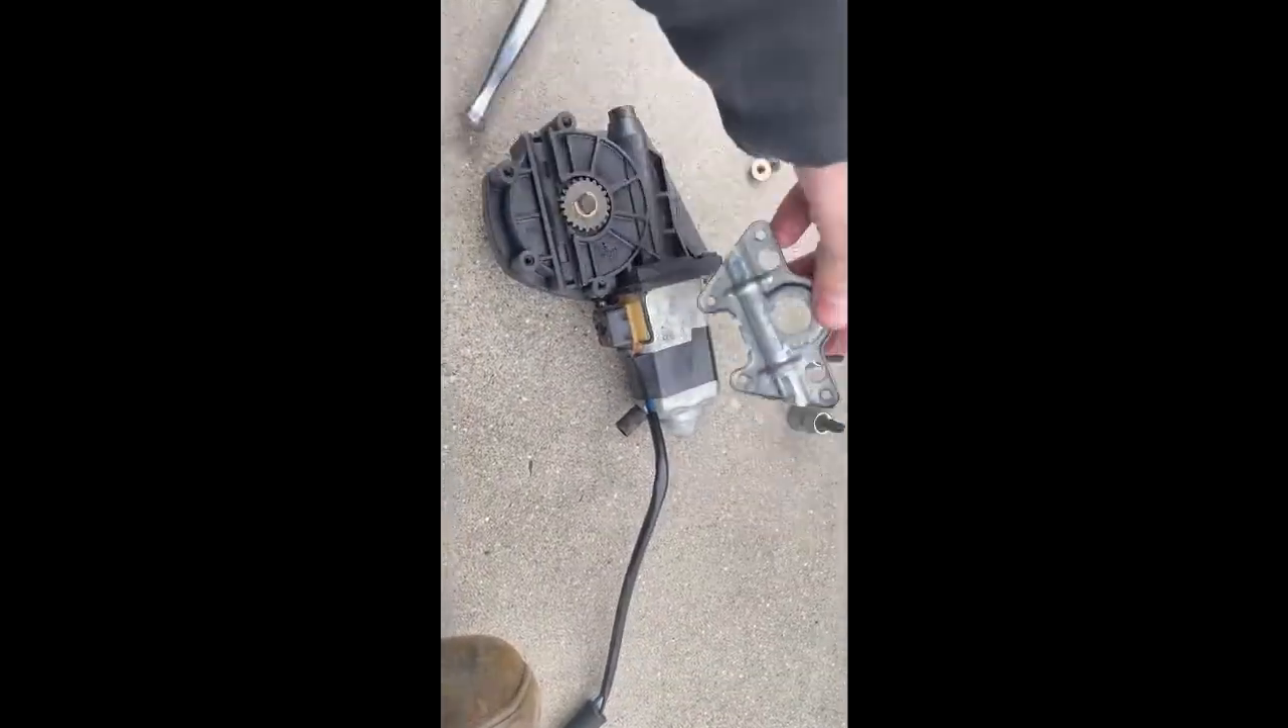All right got the motor assembly out.